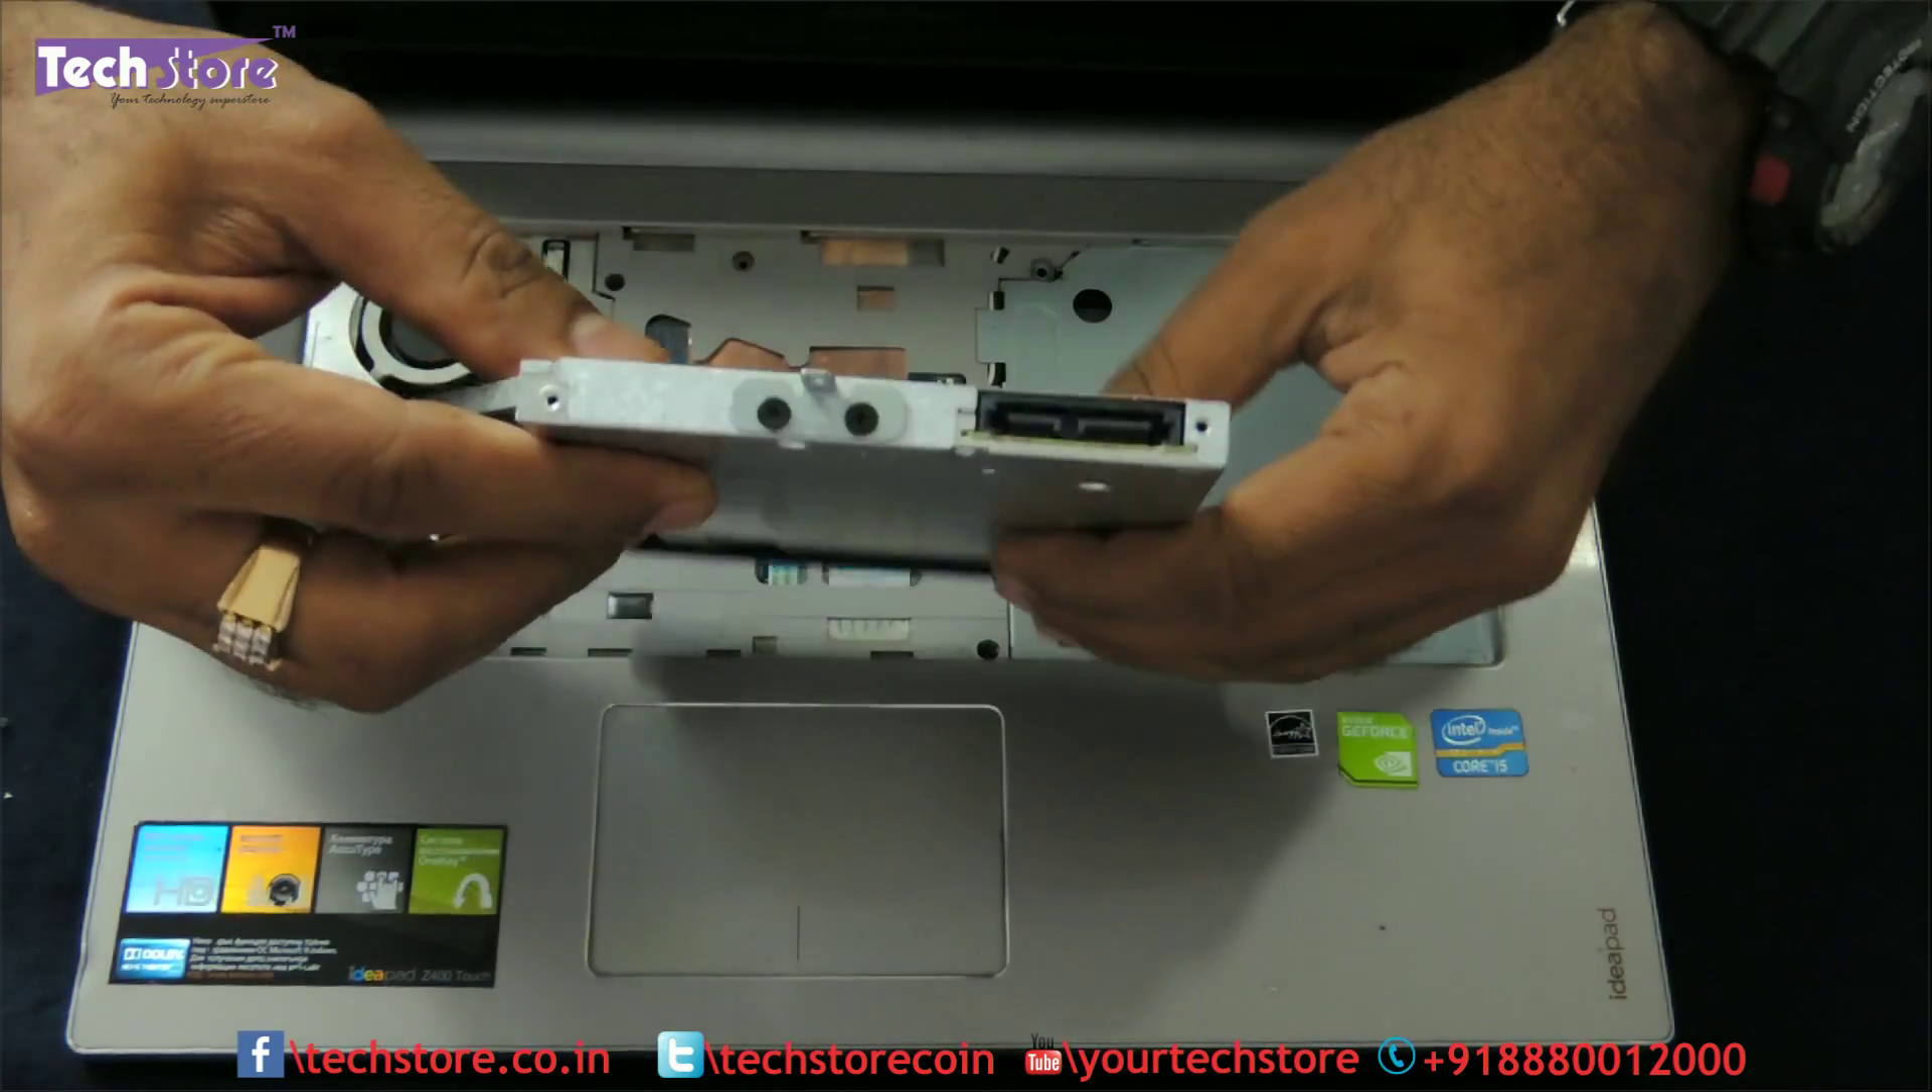So the DVD writer is out here.